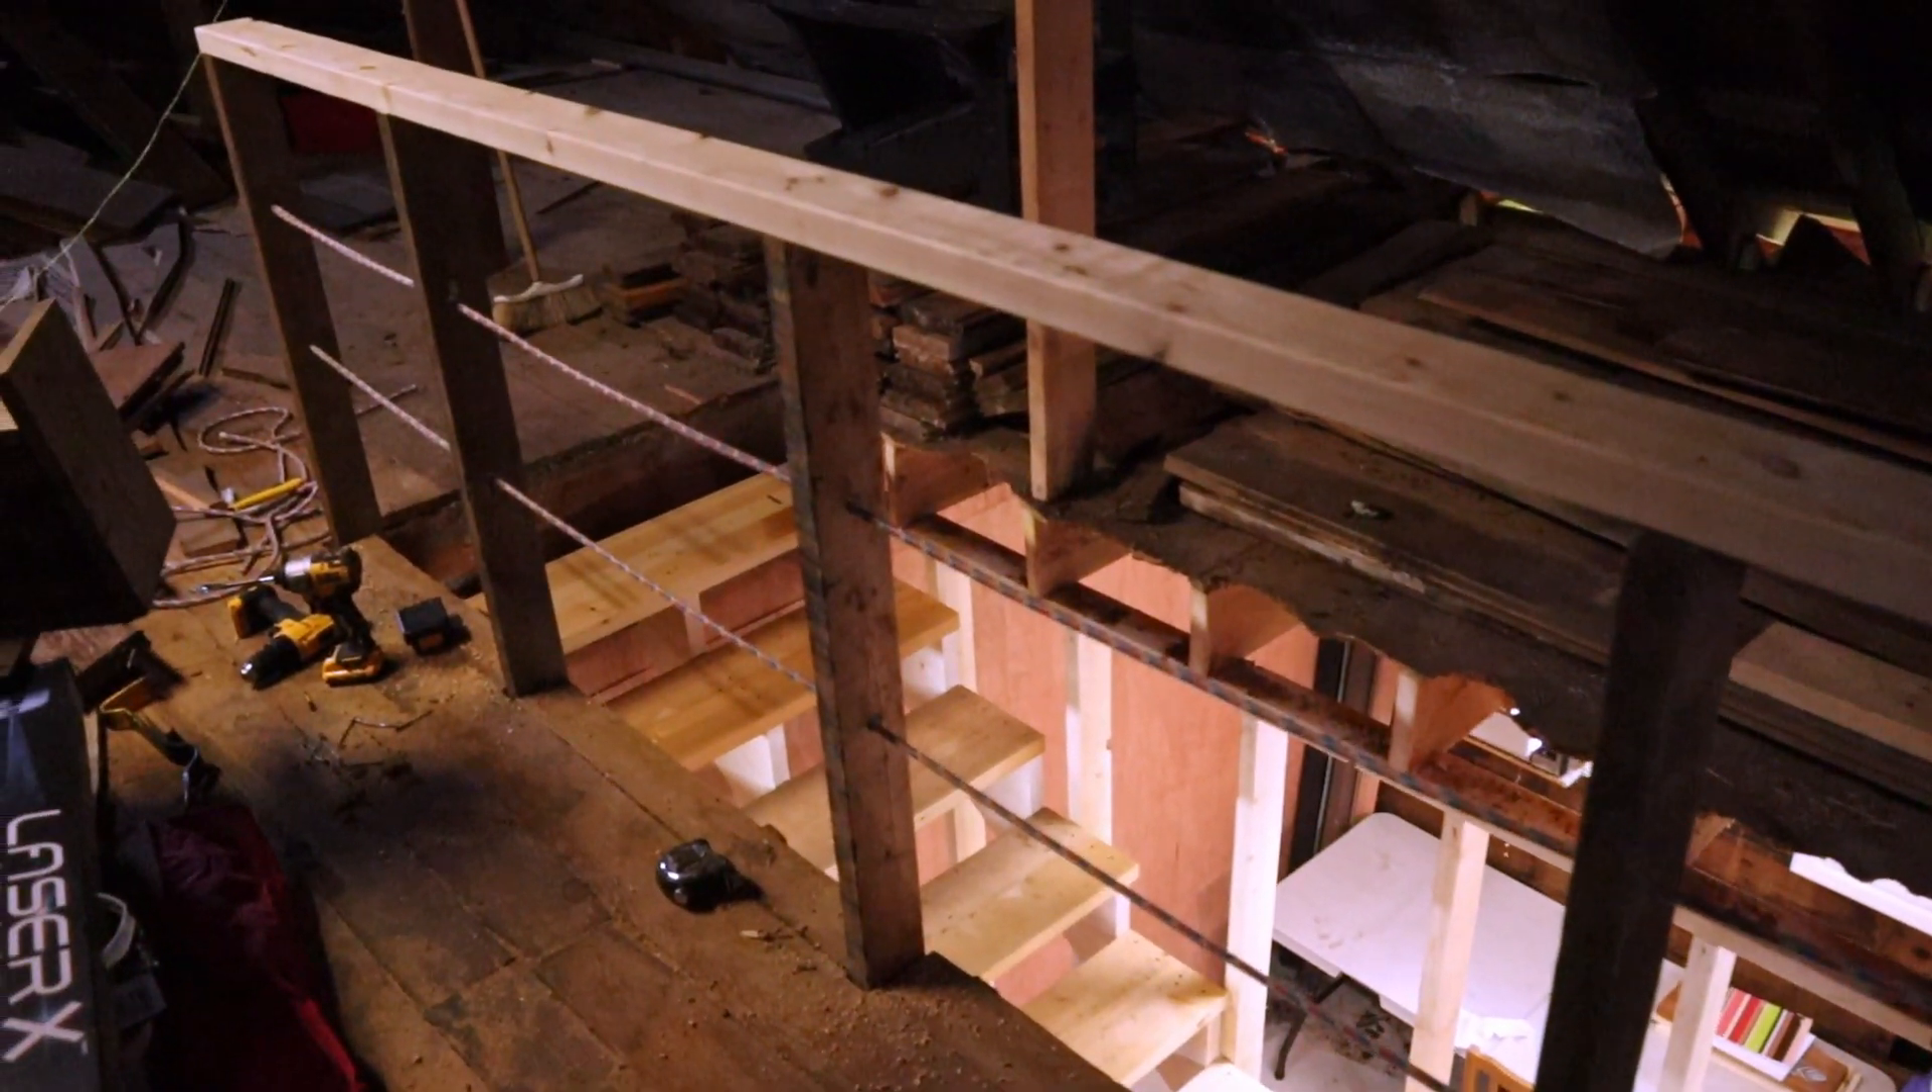I did have one 2x4 left over, so I used that for the top rail.